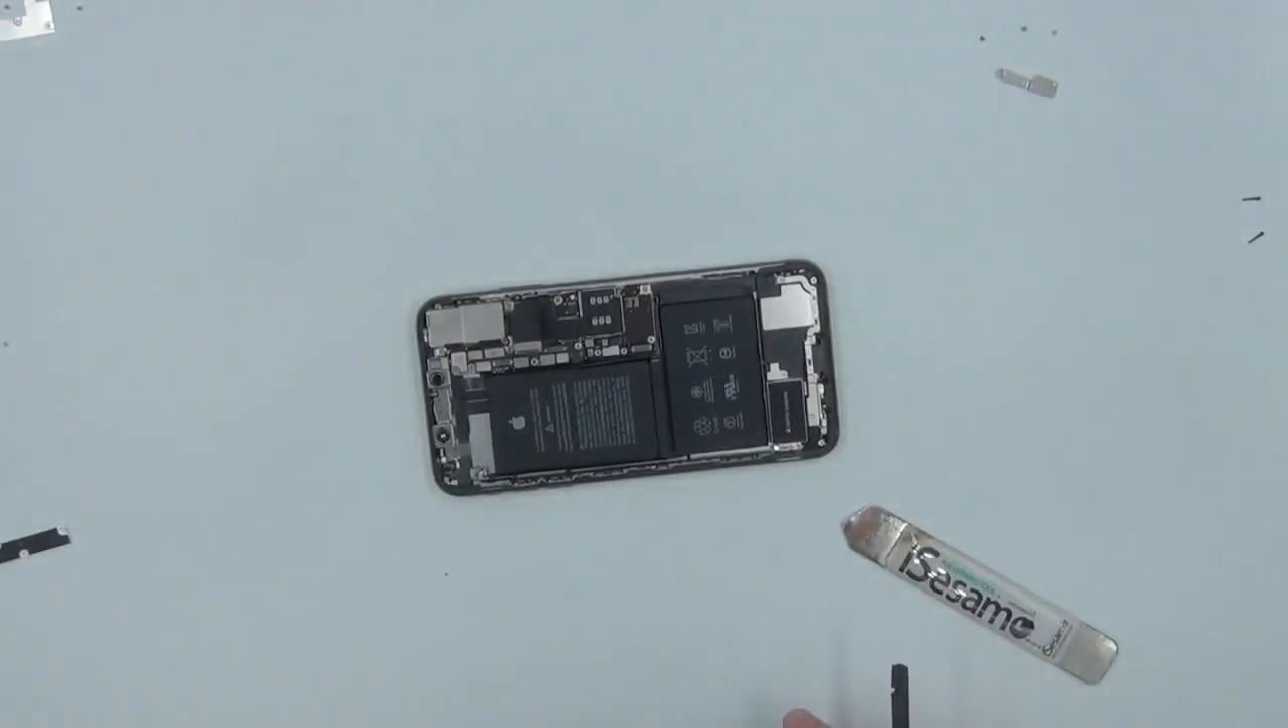Now that the supposedly defective screen is removed, we can replace it with a good working one.